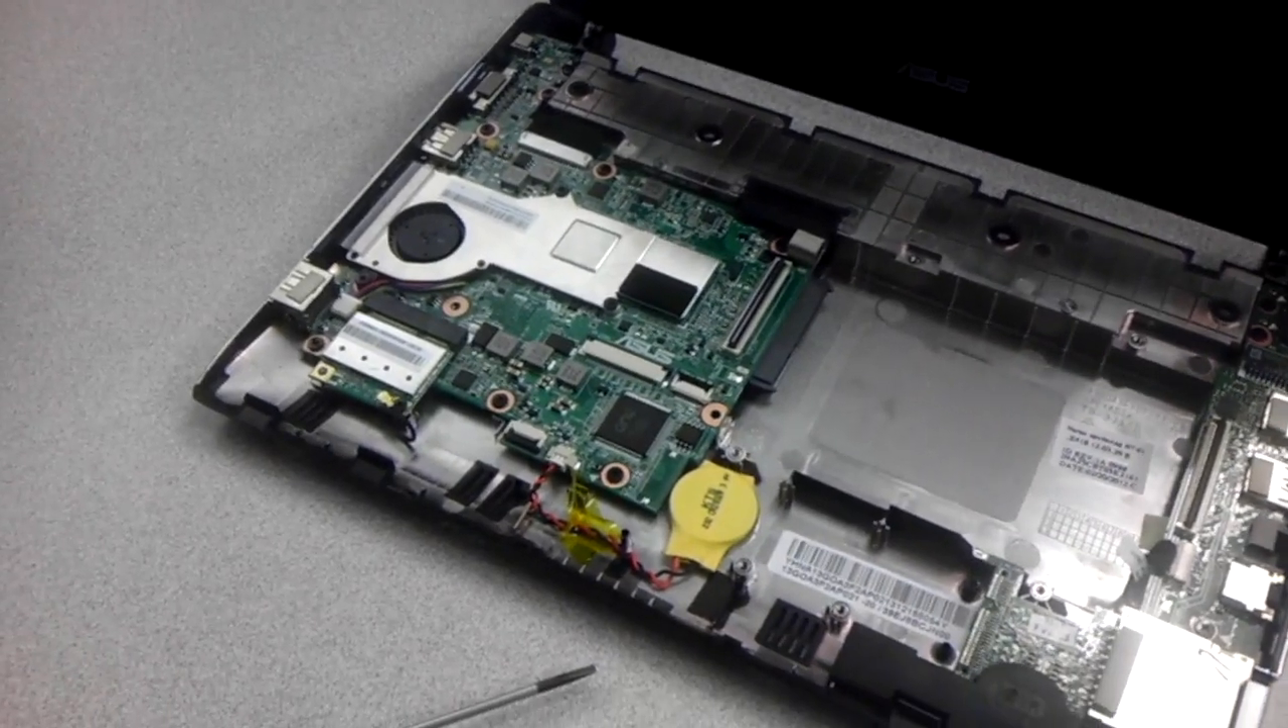Now the motherboard is back in.